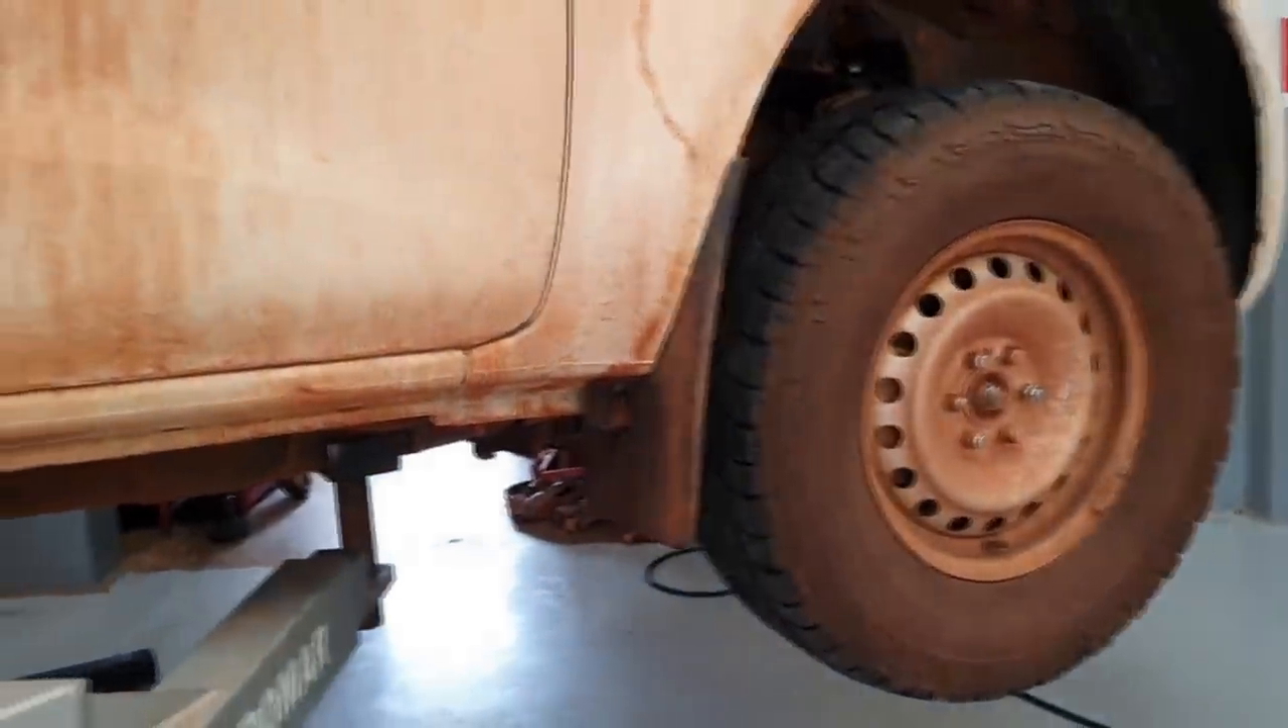Colocamos os pneus para terminar a caminhonete.